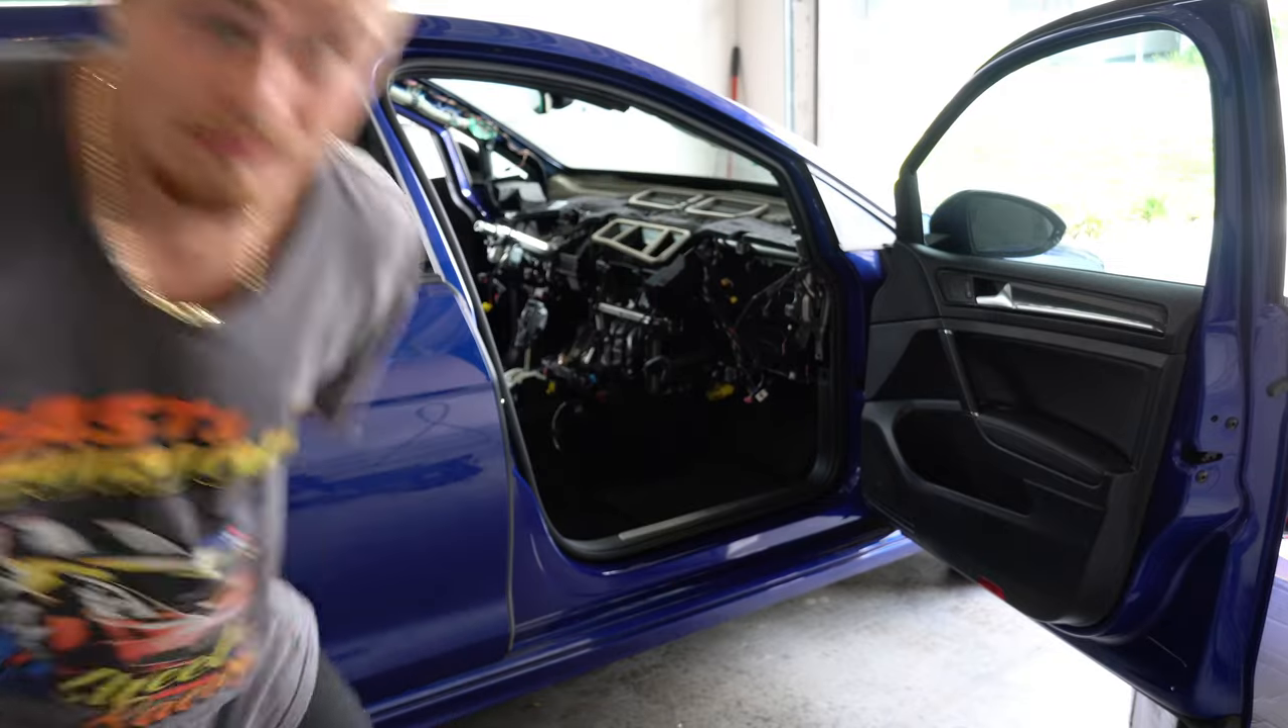And we no longer have a dash. Bare bones, but we got it out.